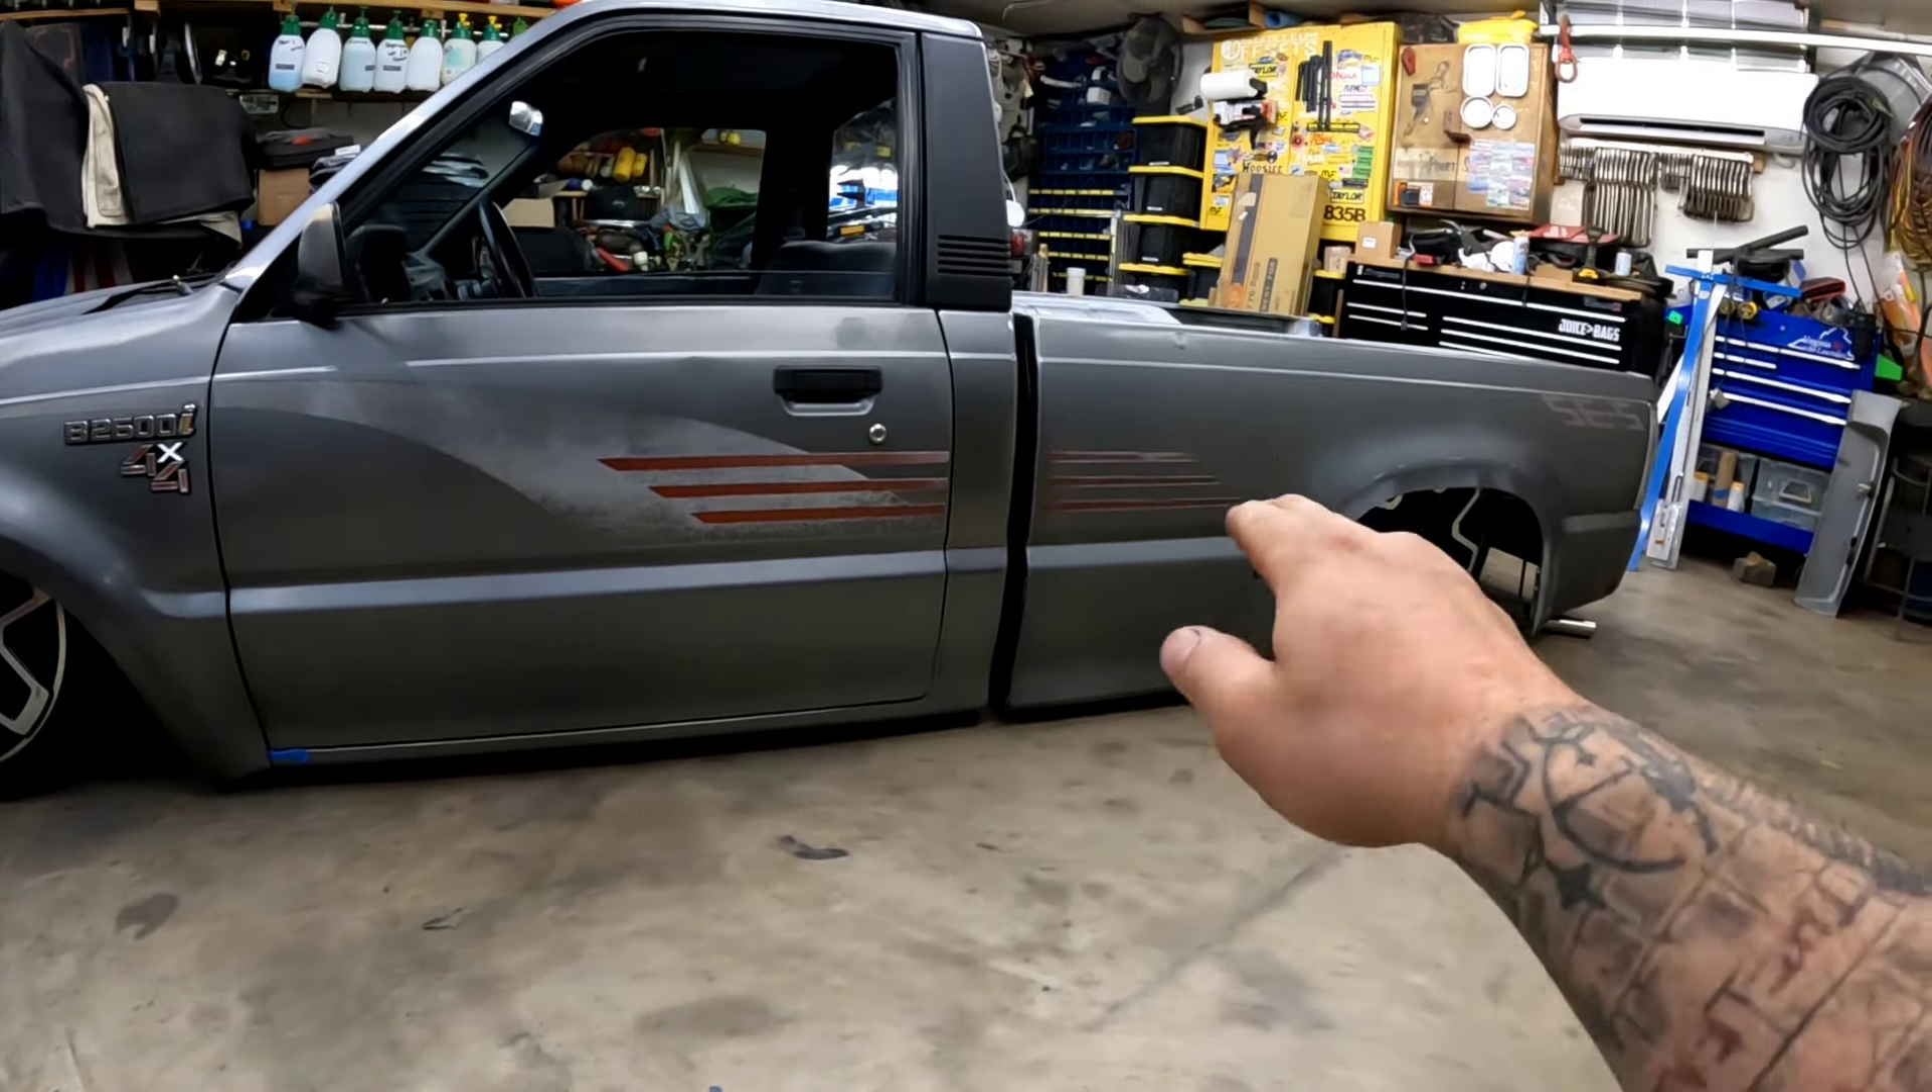There is a massive gap between the bed and the body, and I believe that the bed is tilting down a little bit, so we need to address that today.